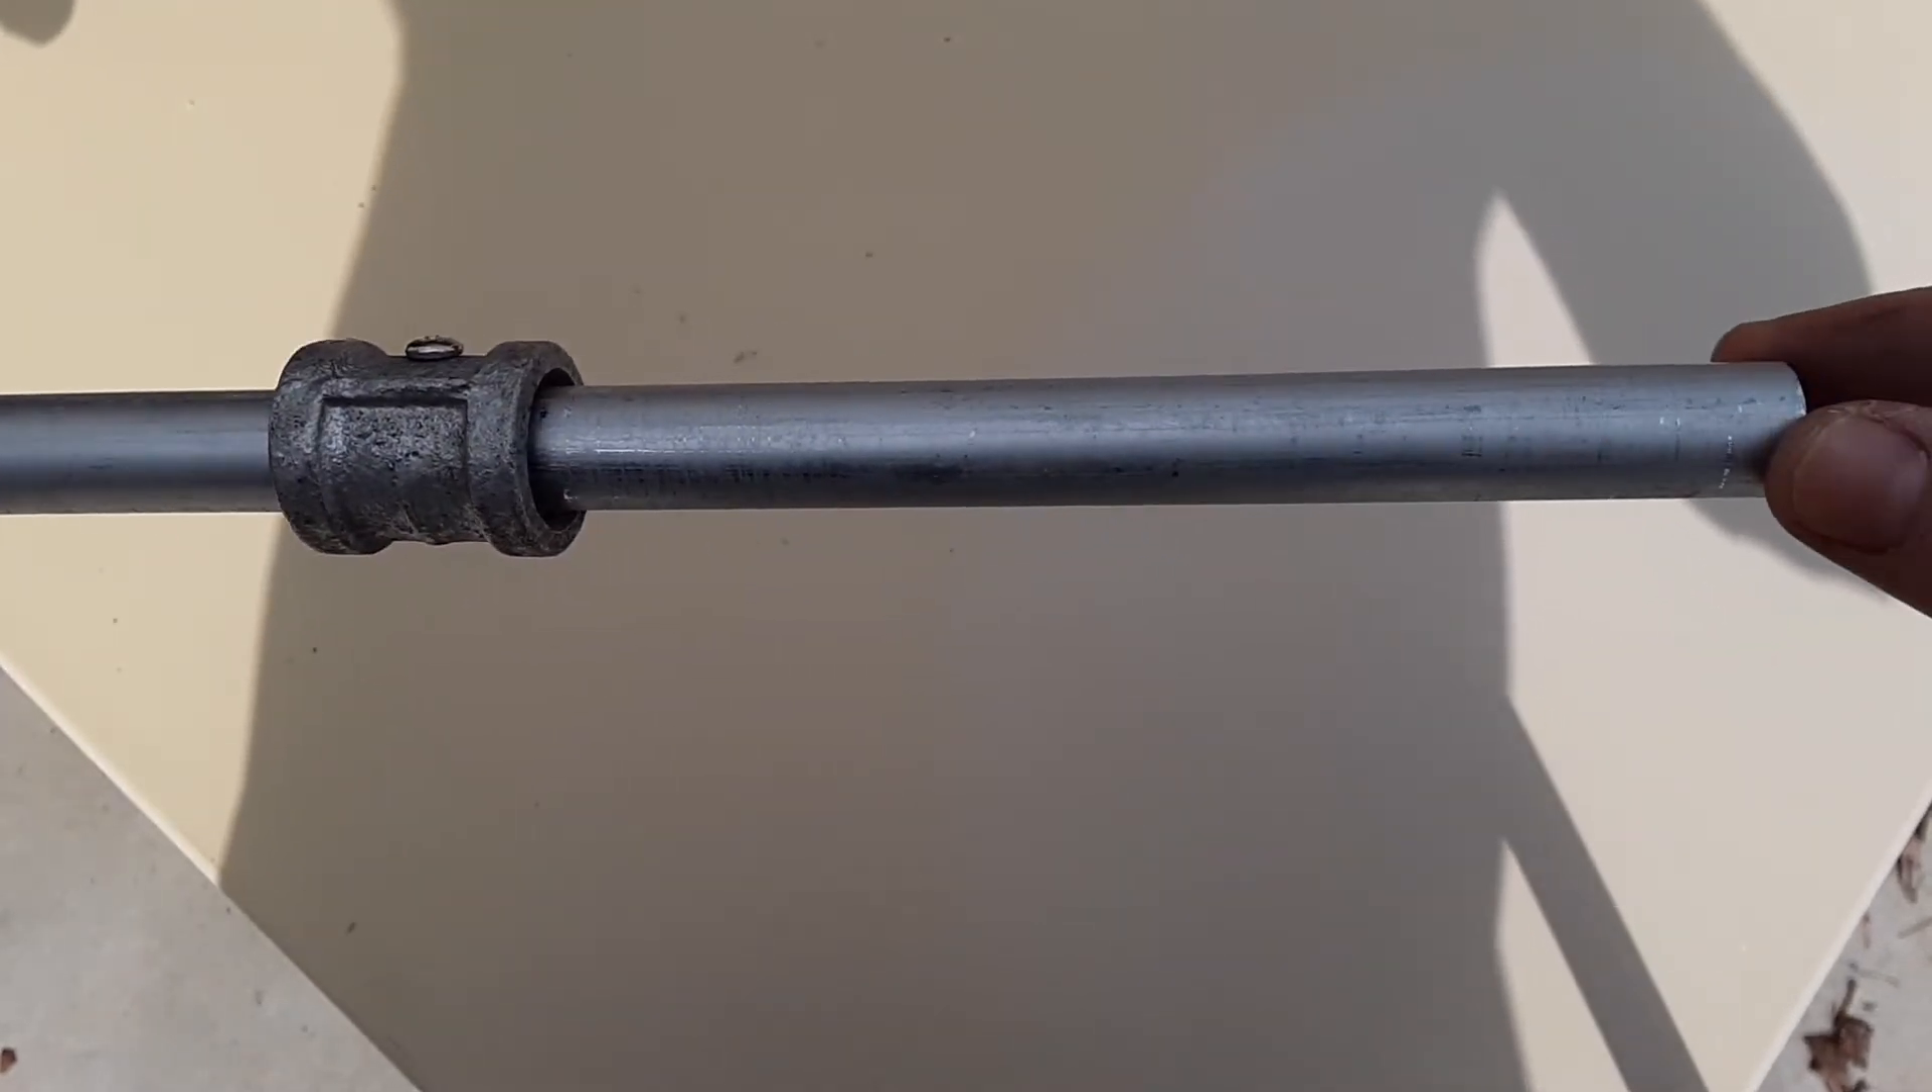This is the finished product of the coupler and set screw.